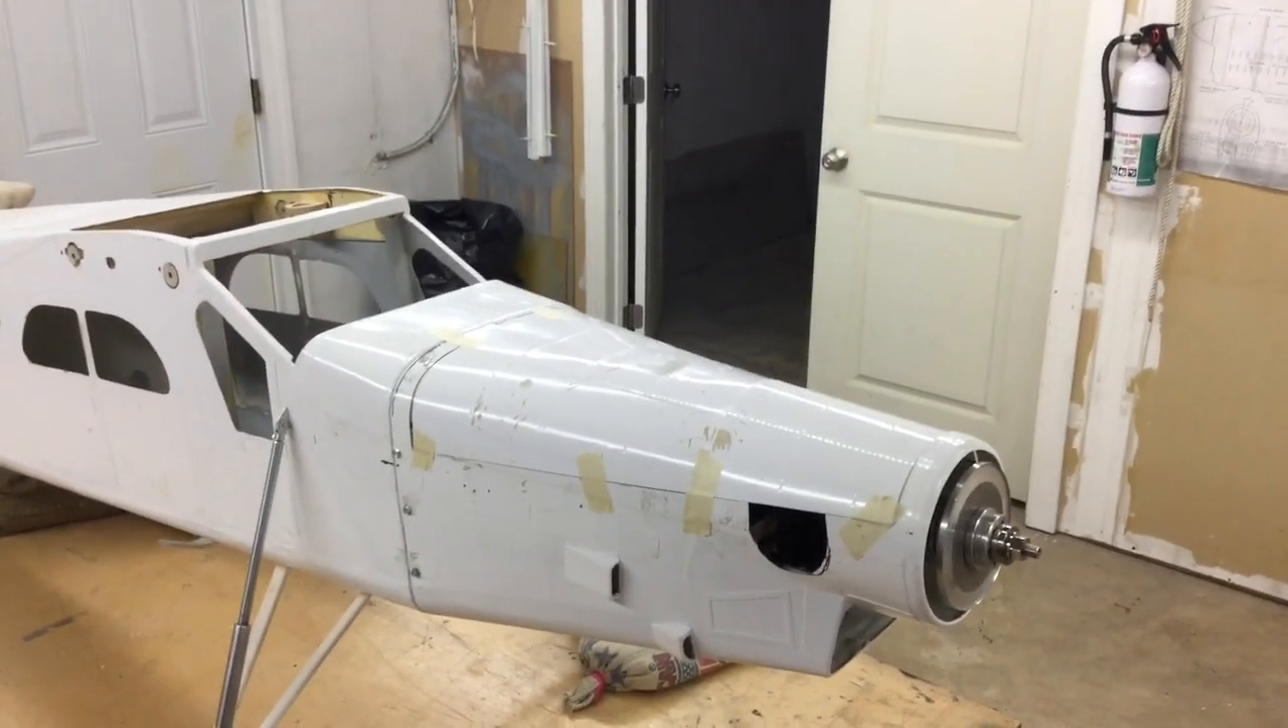That's the first time I've had the top lid on to see where we're going to be at.